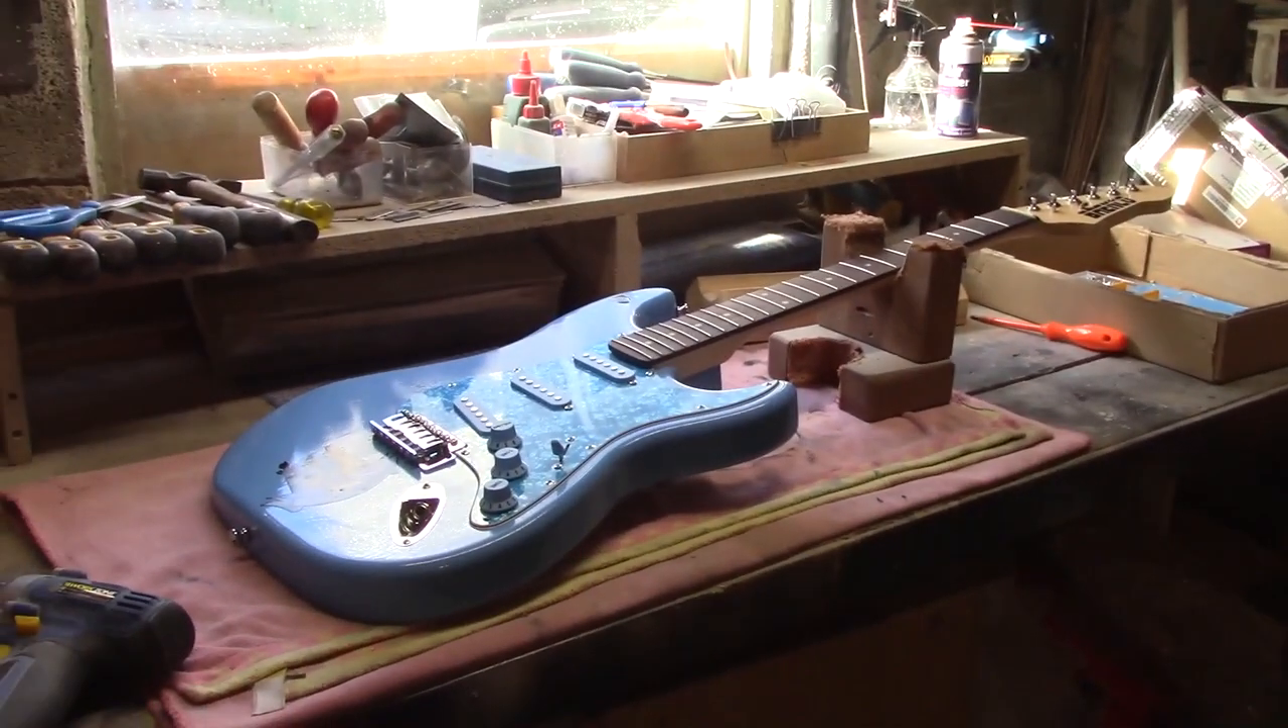So that's the guitar pretty much assembled, we've got the neck and body together.